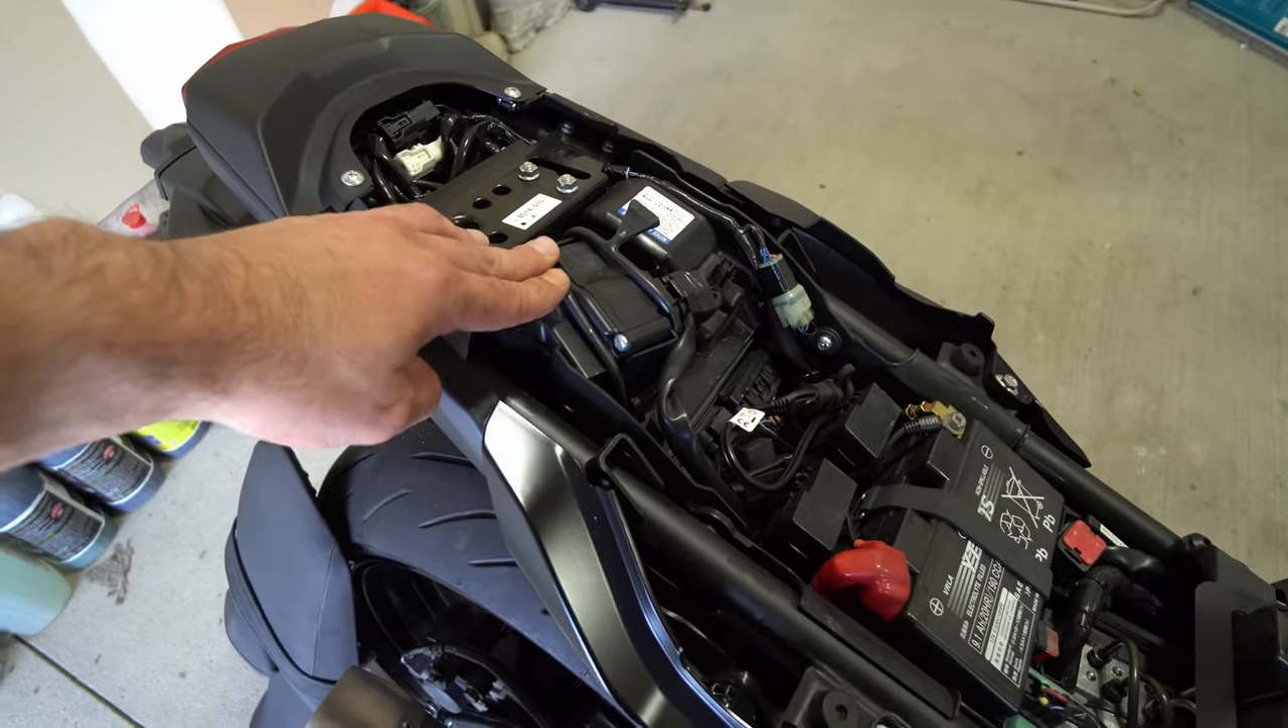All right i got the seat taken off.